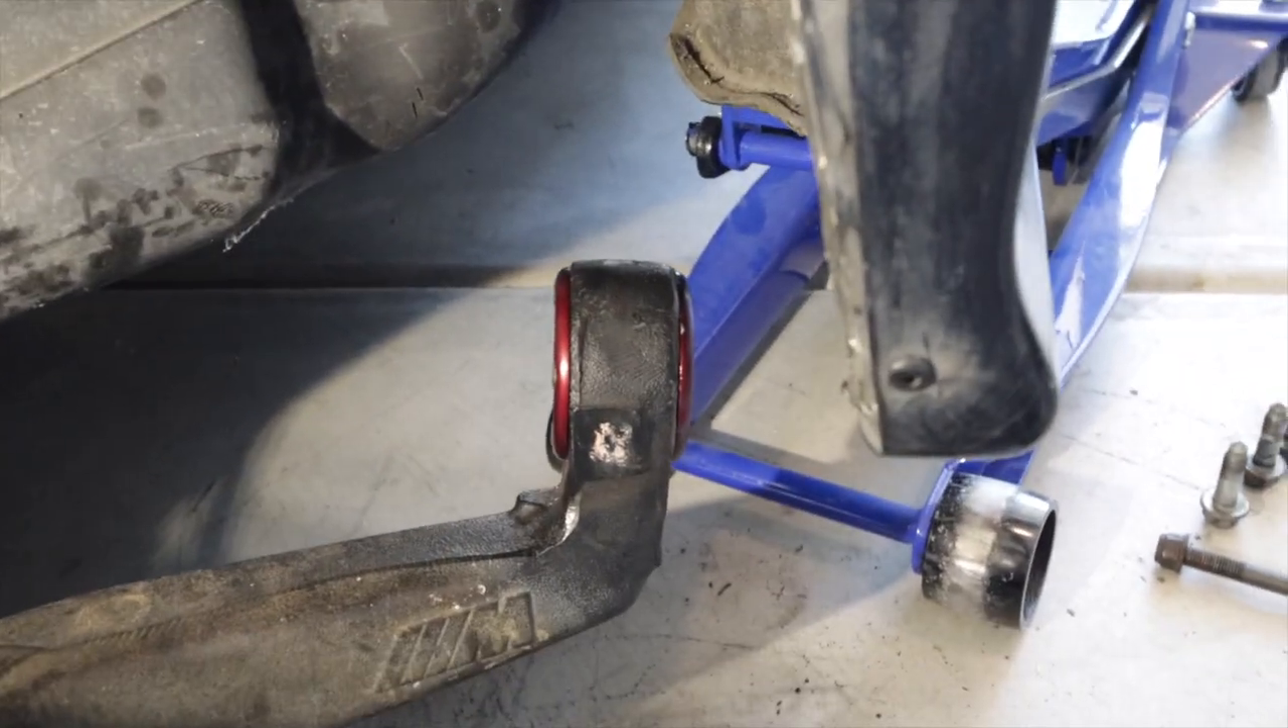Okay so the right rear trailing arm bearing is installed.